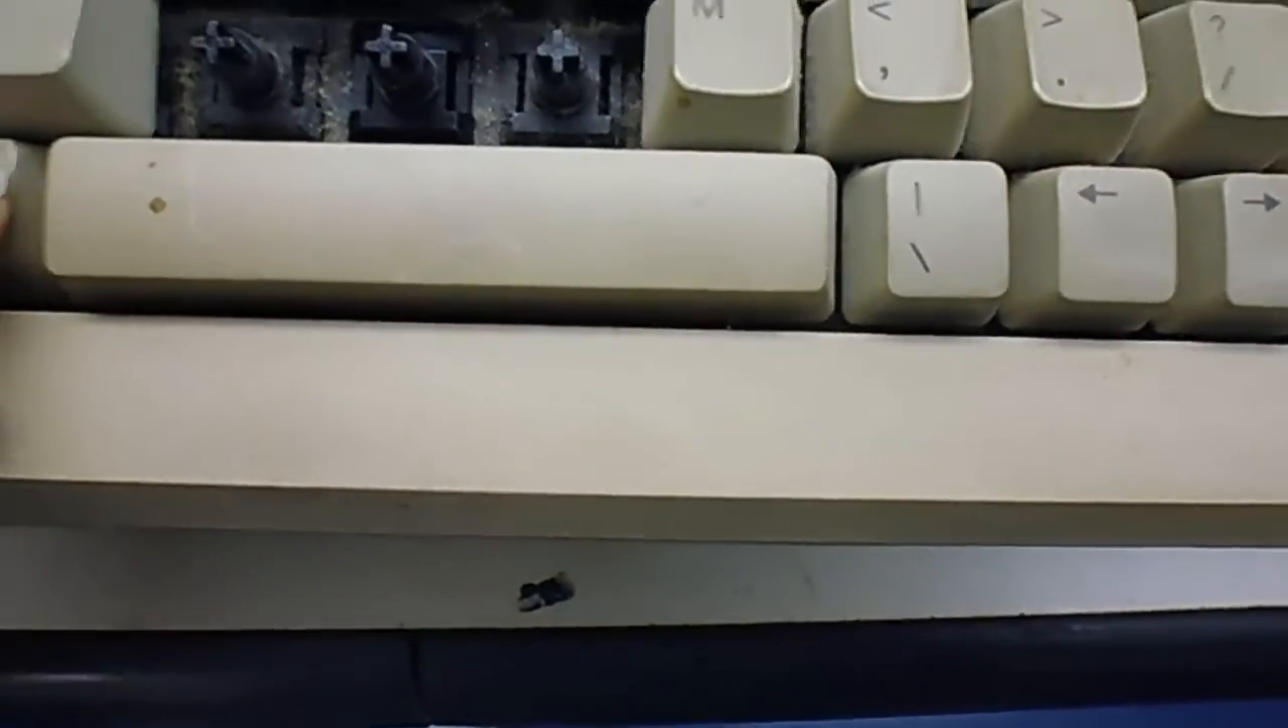Now it's just a matter of putting the key caps back on and reassembling the computer.